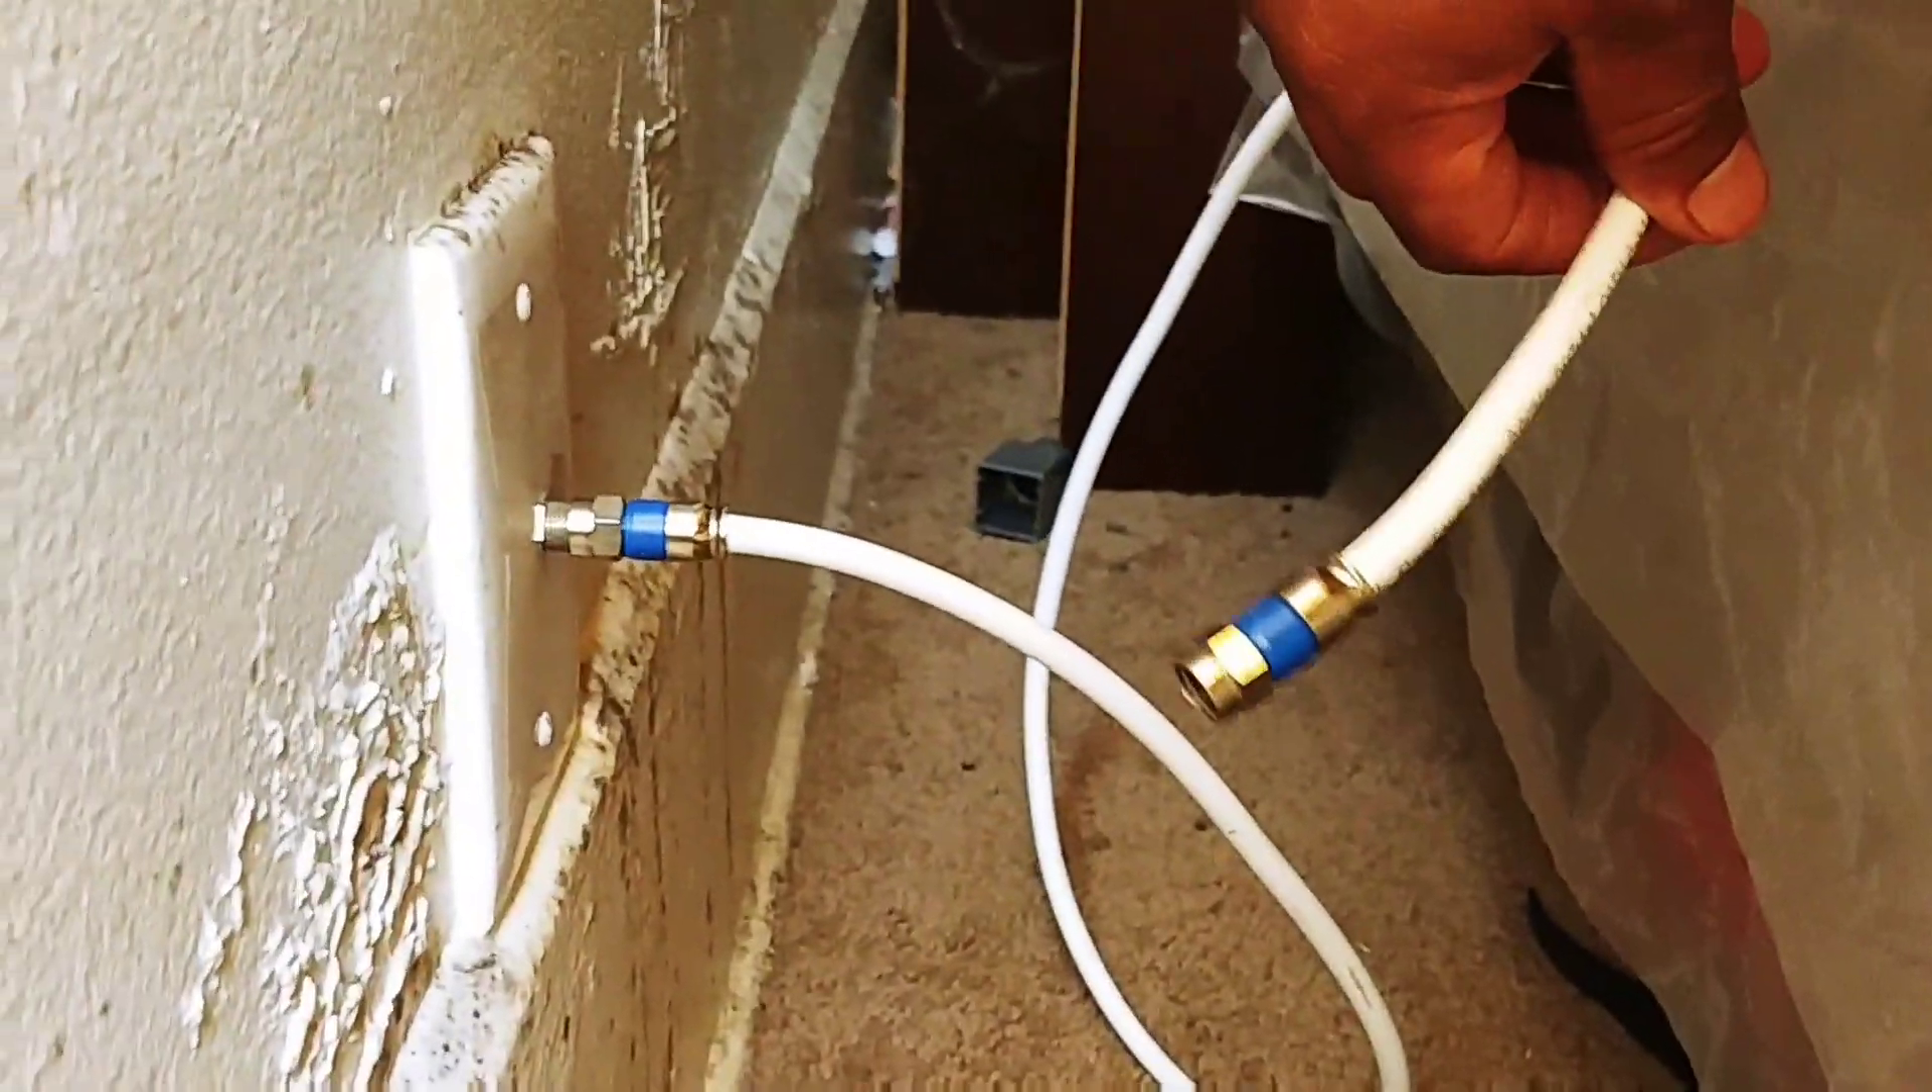I got the fittings on already.